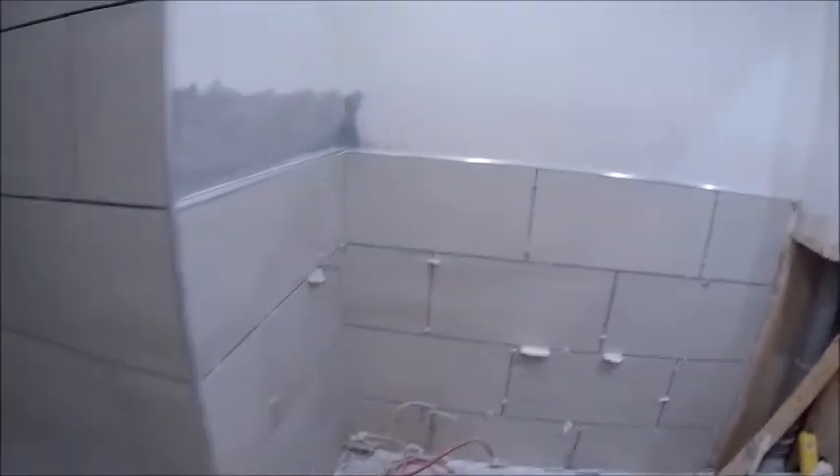We're getting there. We have tiles on the wall.